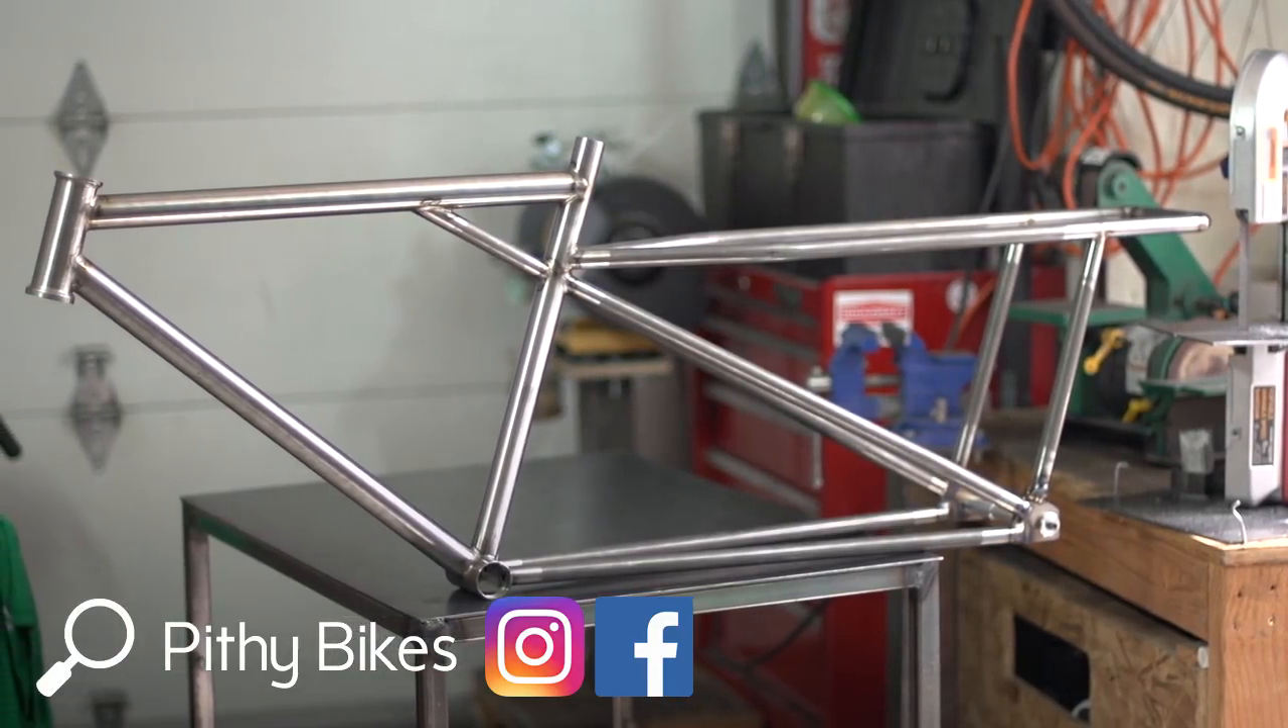And that is a wrap we're done welding all the main tubes.